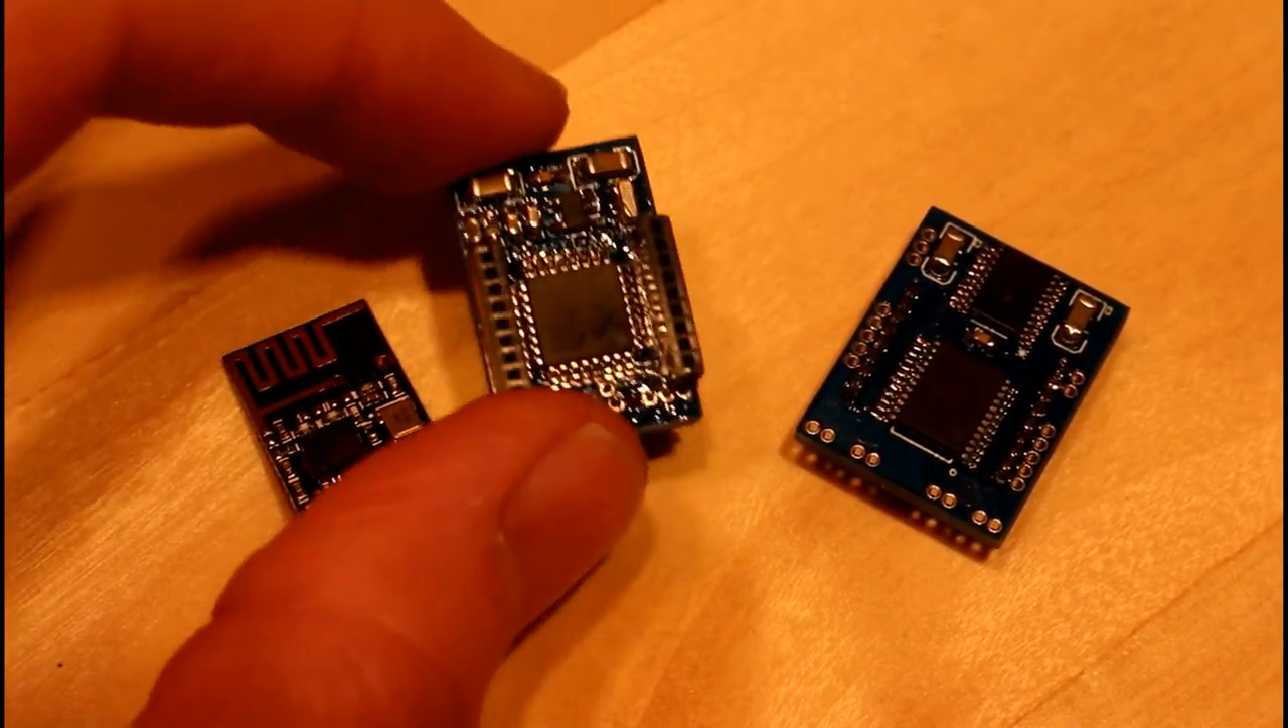Hello guys, I've assembled a few of the little boards here.